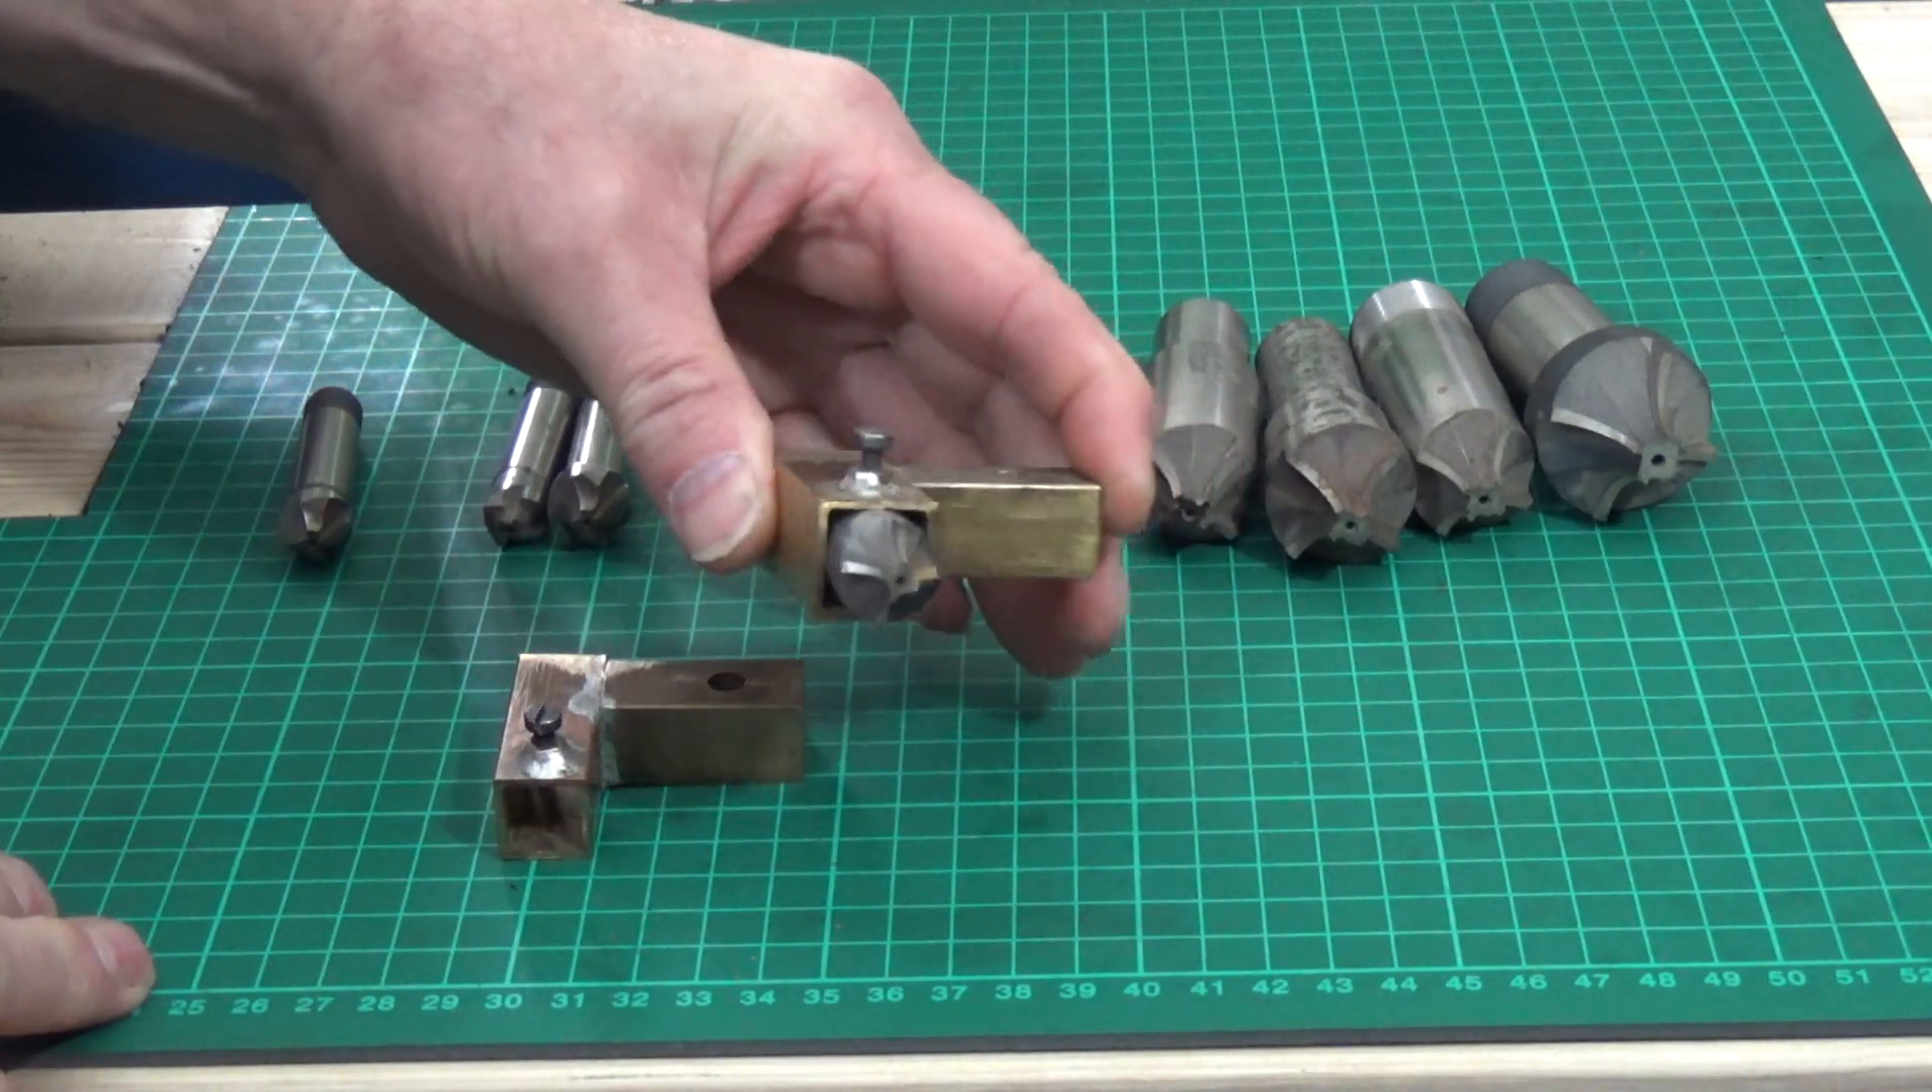The cutter fits into the end of the adapter like that.